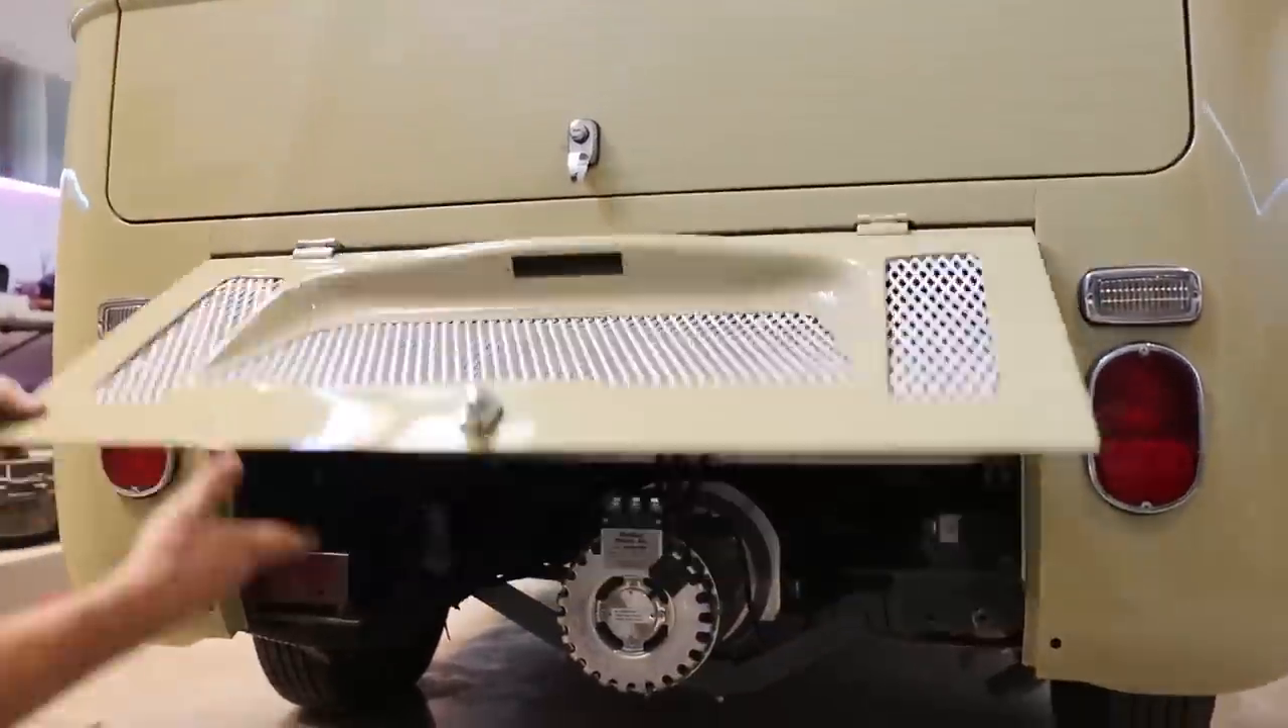I still have to box this motor in.